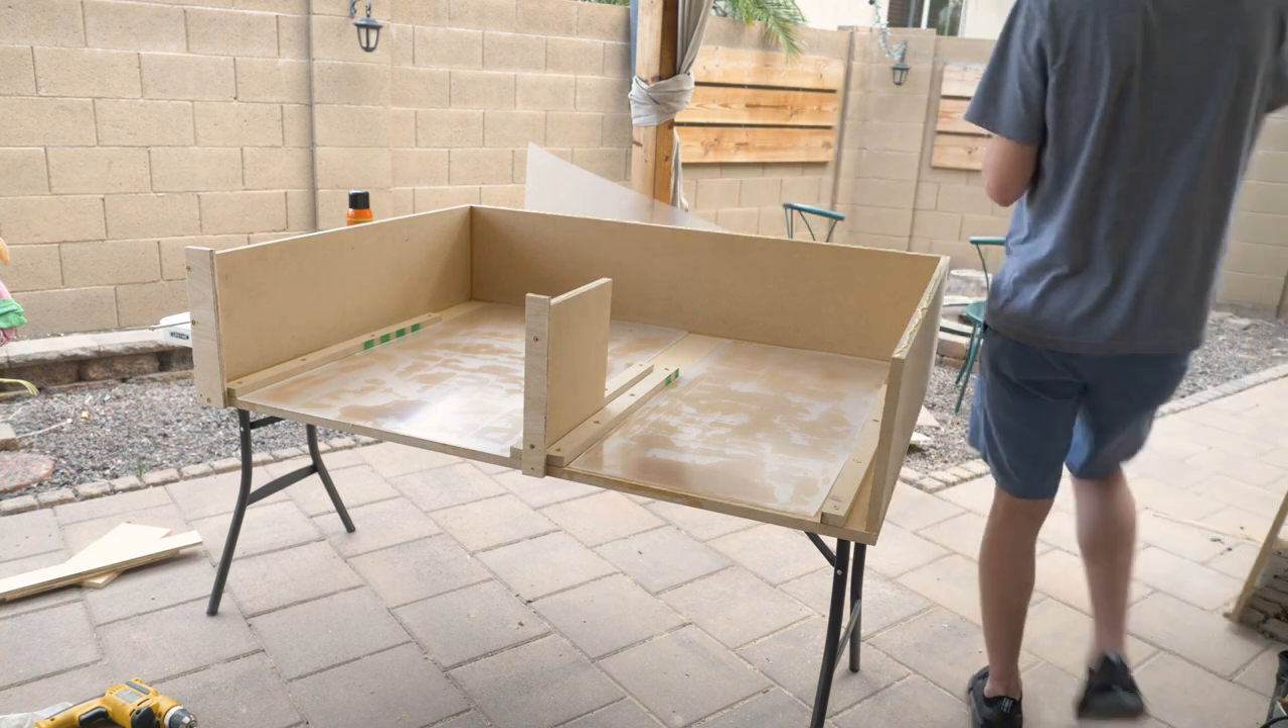So in here you can see that I've already started doing the in-between pieces, or basically you just measure the gap and cut the right size you need.